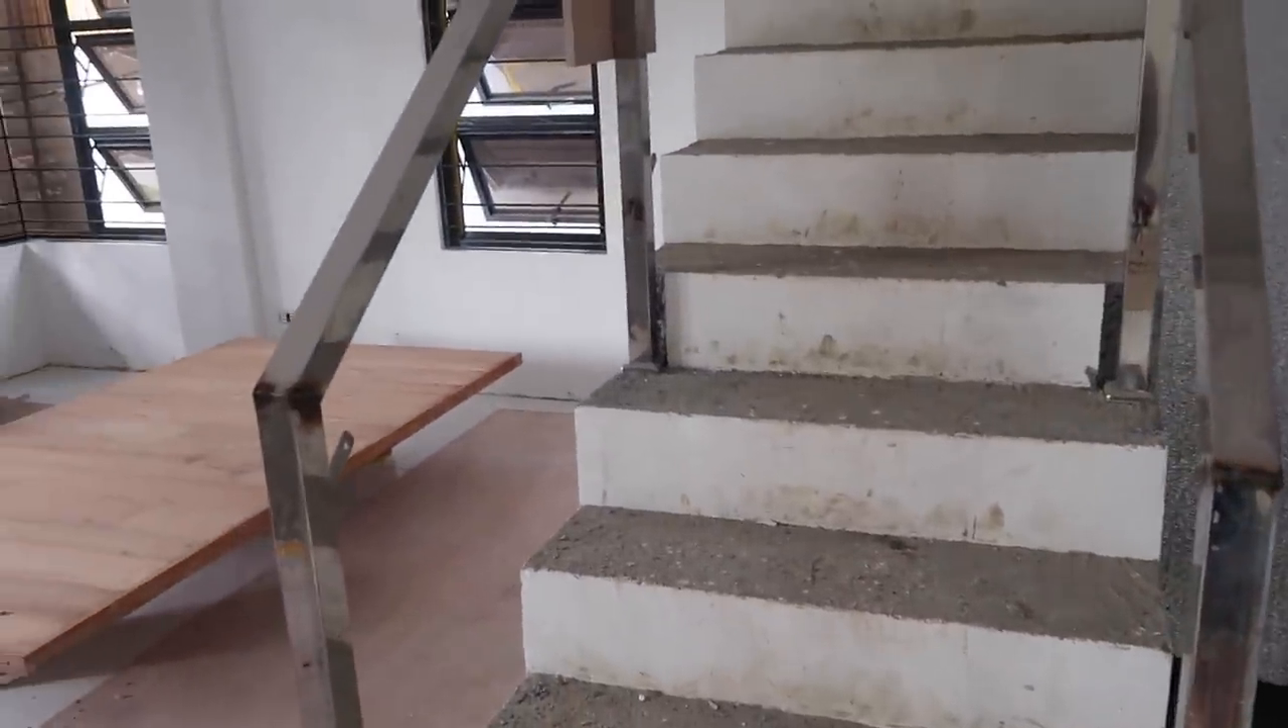The railing for the stairs is completed. We just got glass left to install.